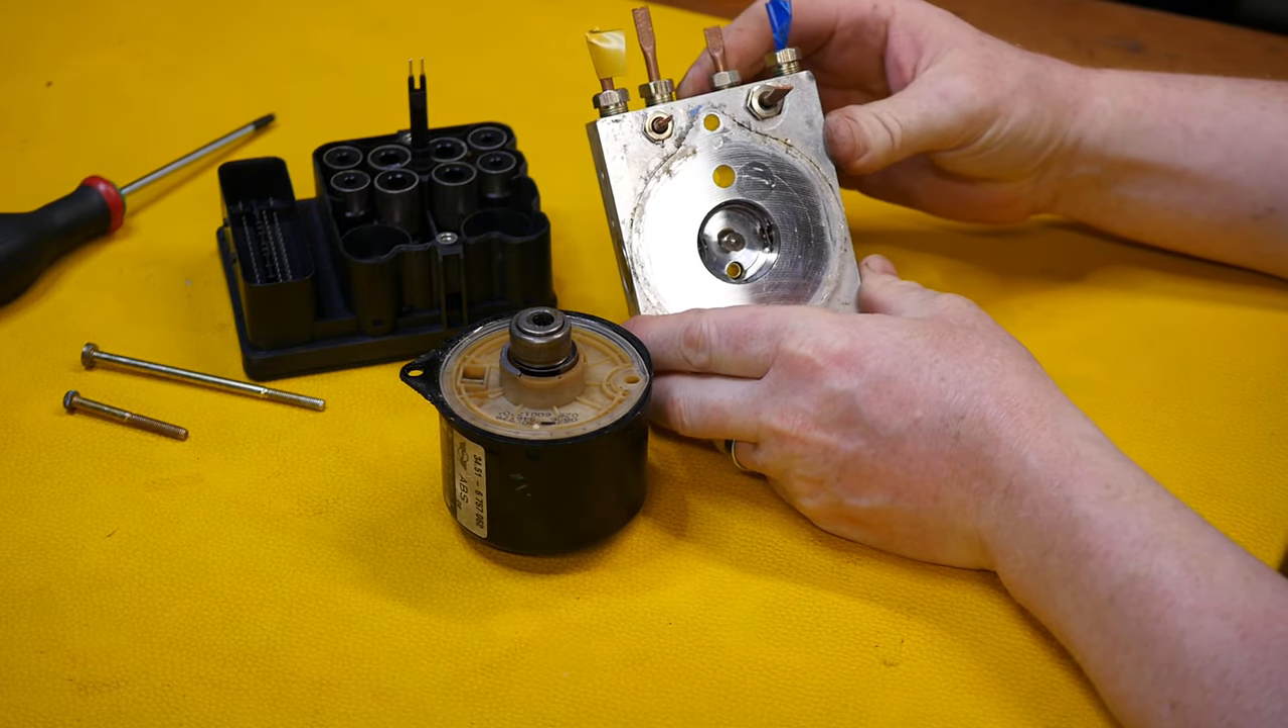The motor has just come off quite easily there.